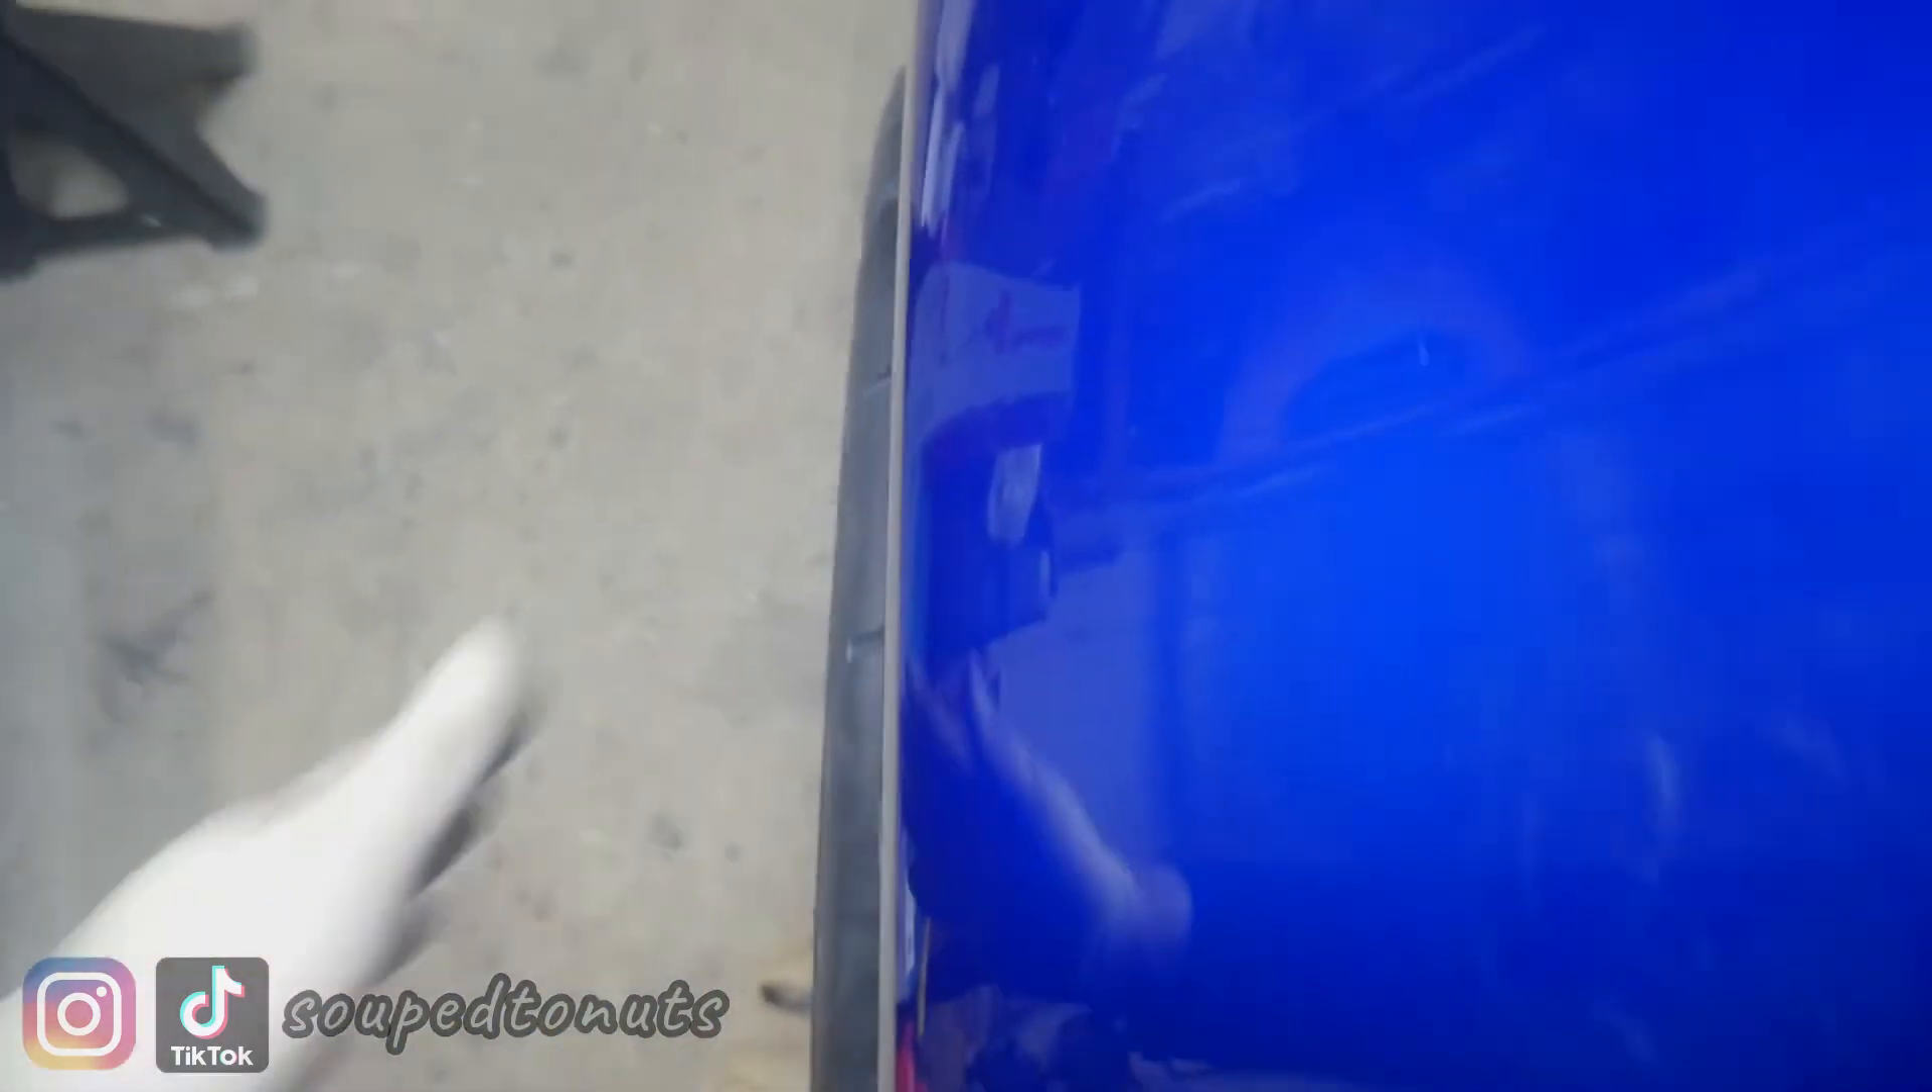You see like the black sticking past the blue fender that's like the wheel or the tire poking past the edge of the fender.